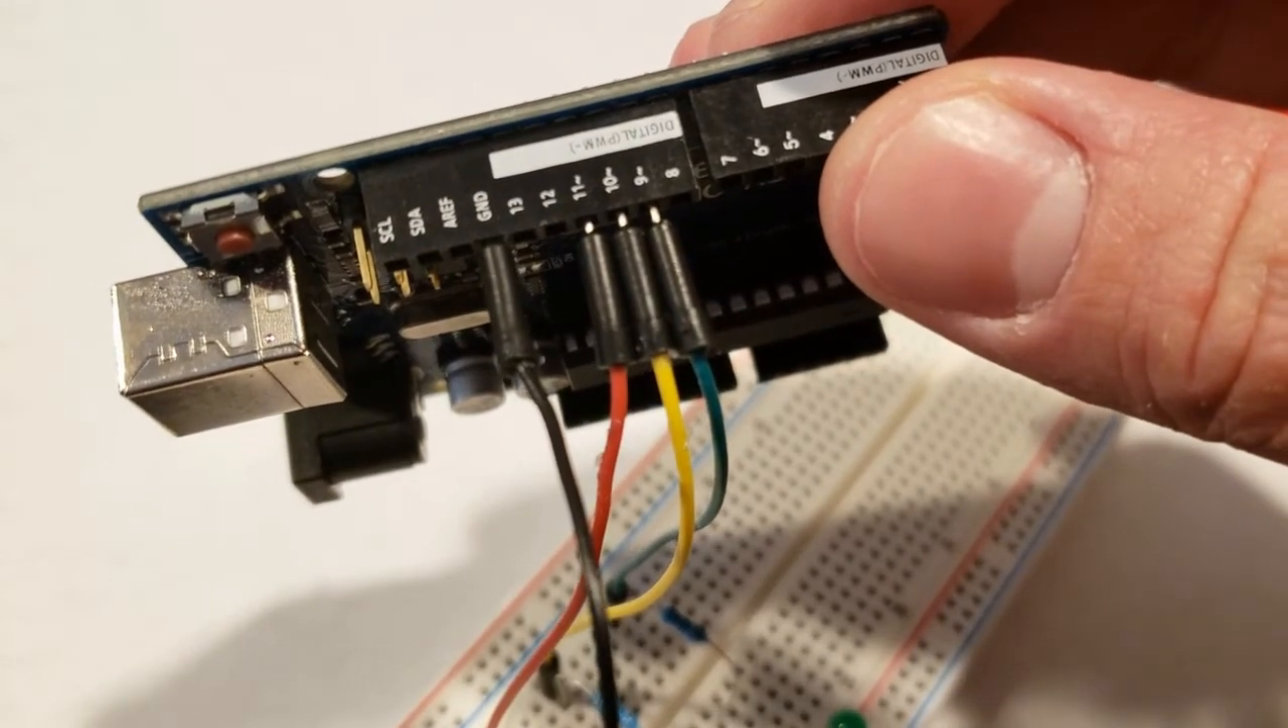I have that last black jumper cable back into ground, which completes the circuit.